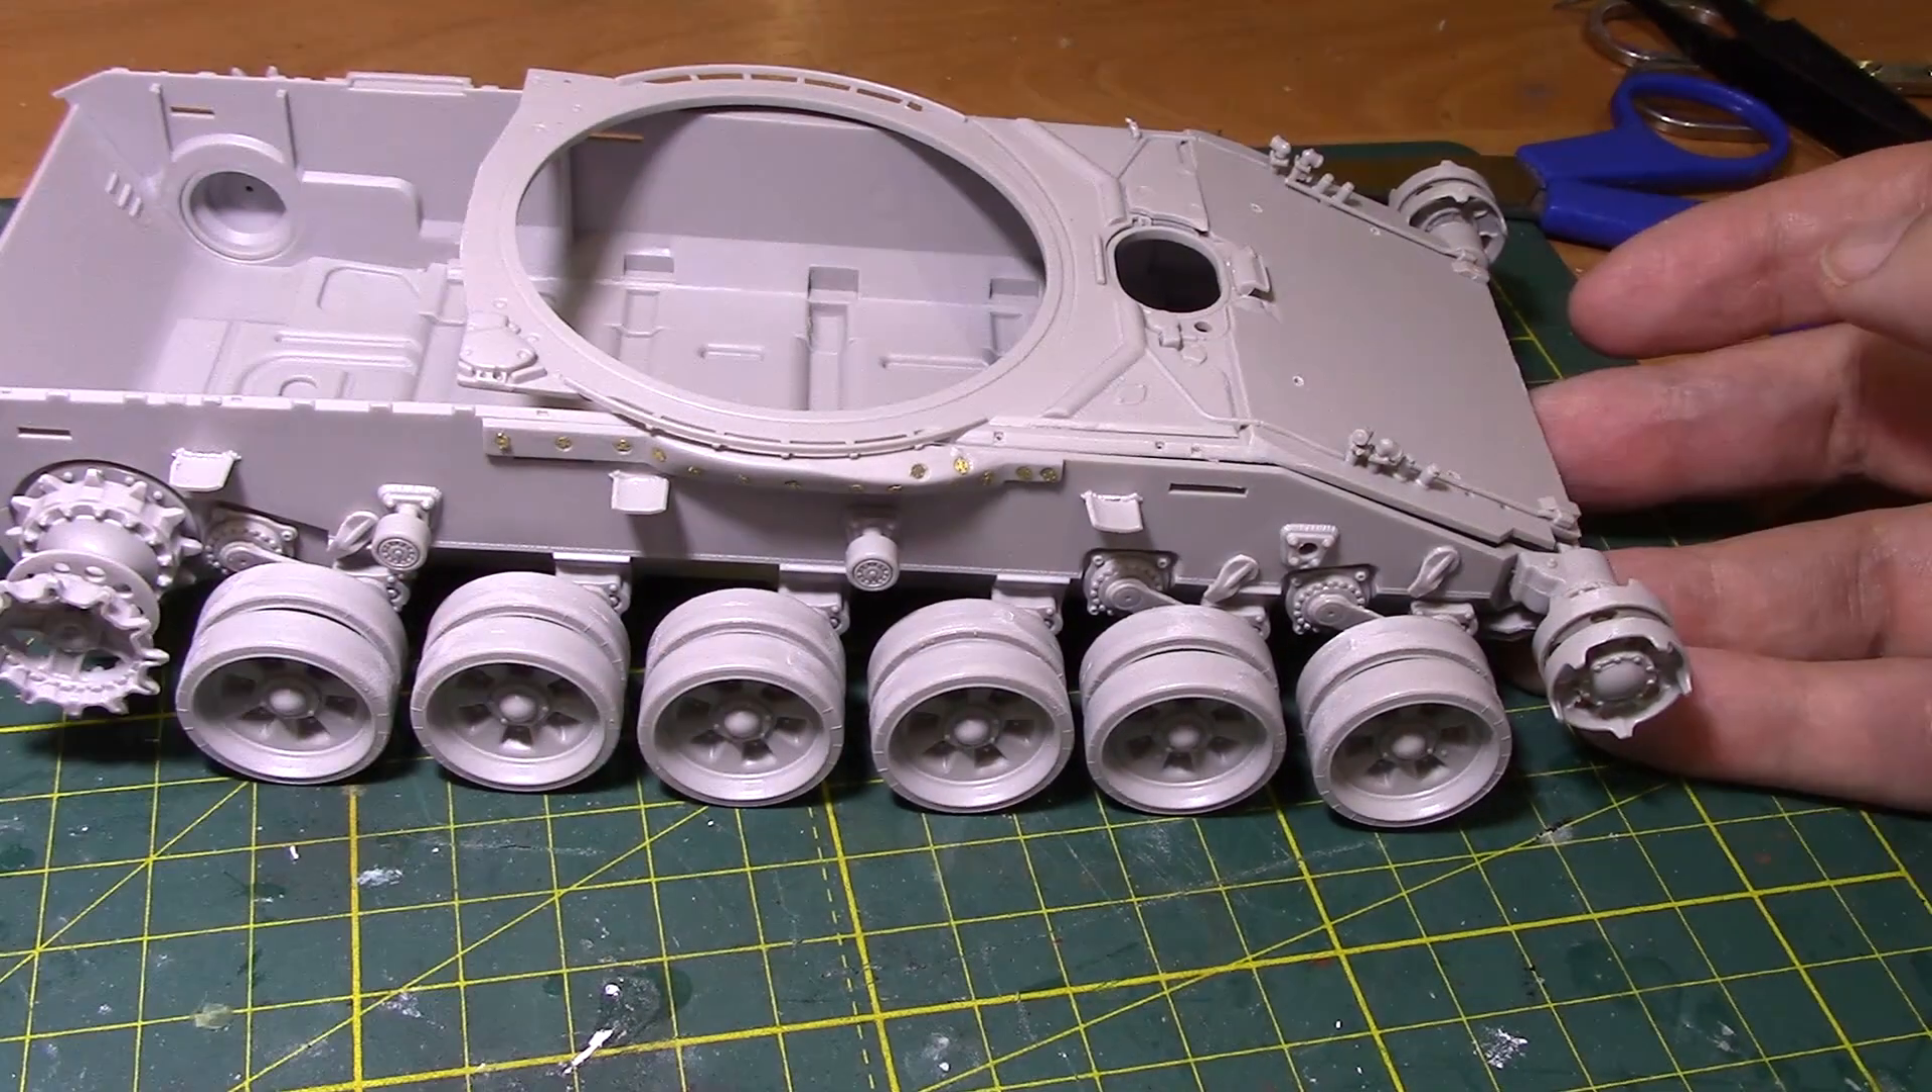Одел я каточки на свои места.